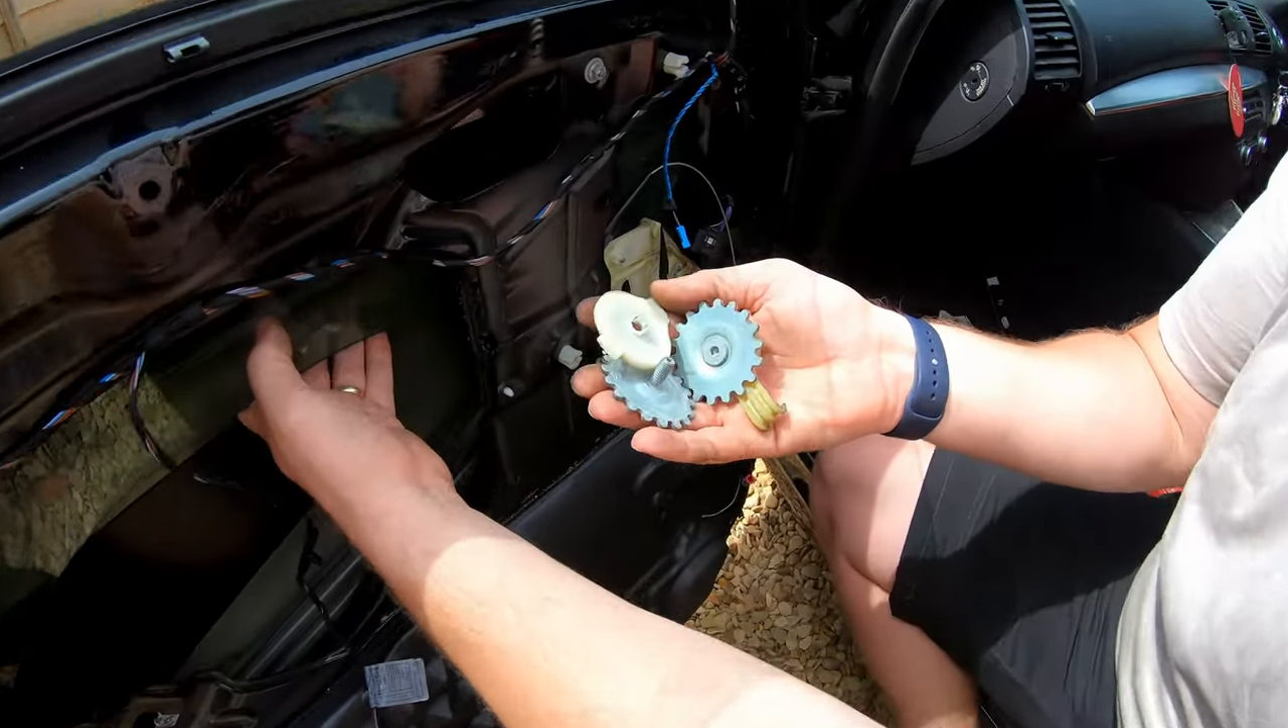Okay, so there's both wheels removed.